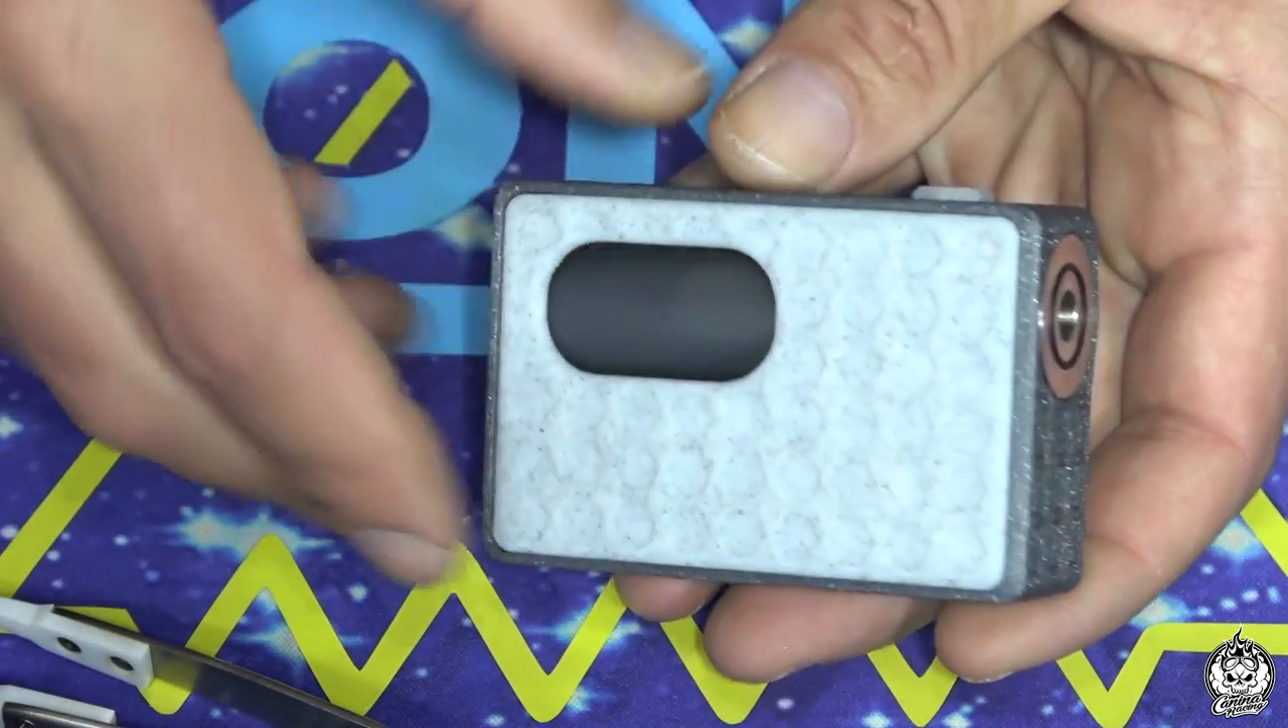Por aquí colocamos la tapa y ya tenemos el mod listo para funcionar.